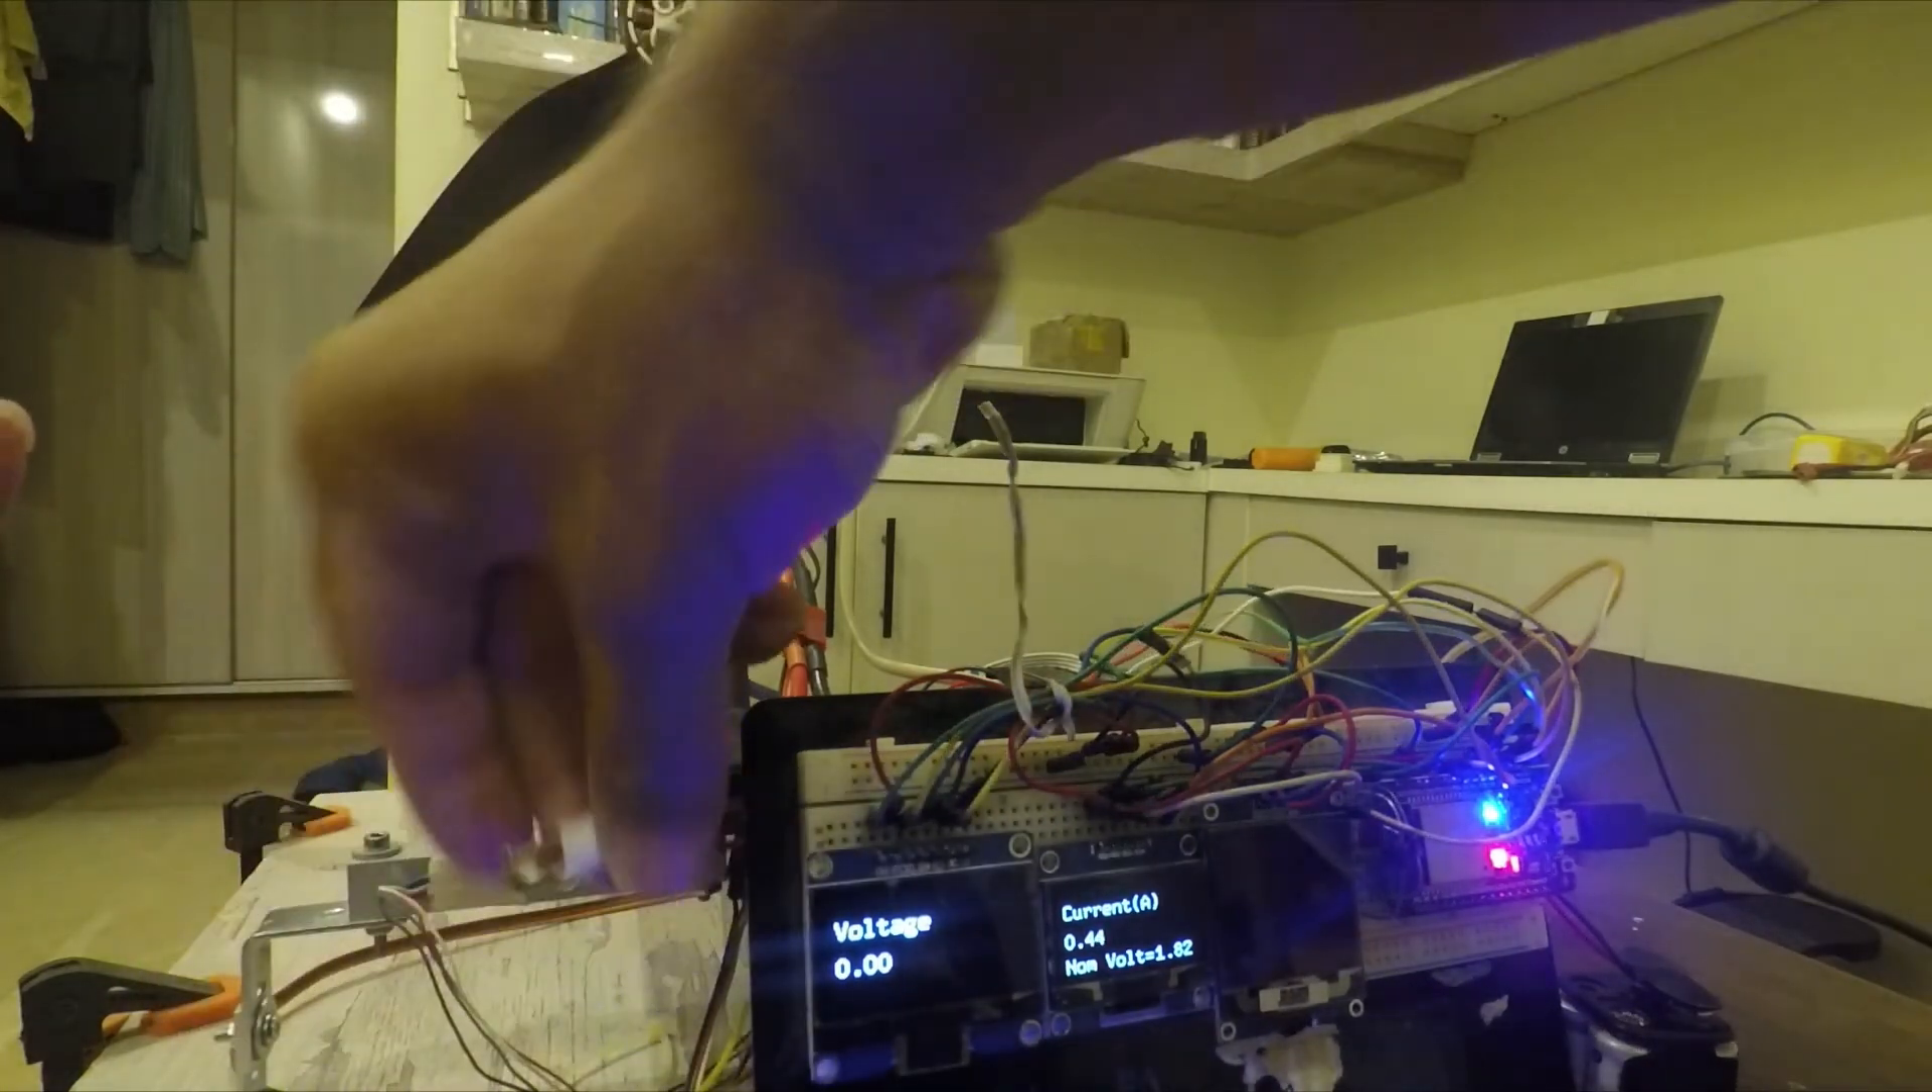You can see I have two OLED screens connected.